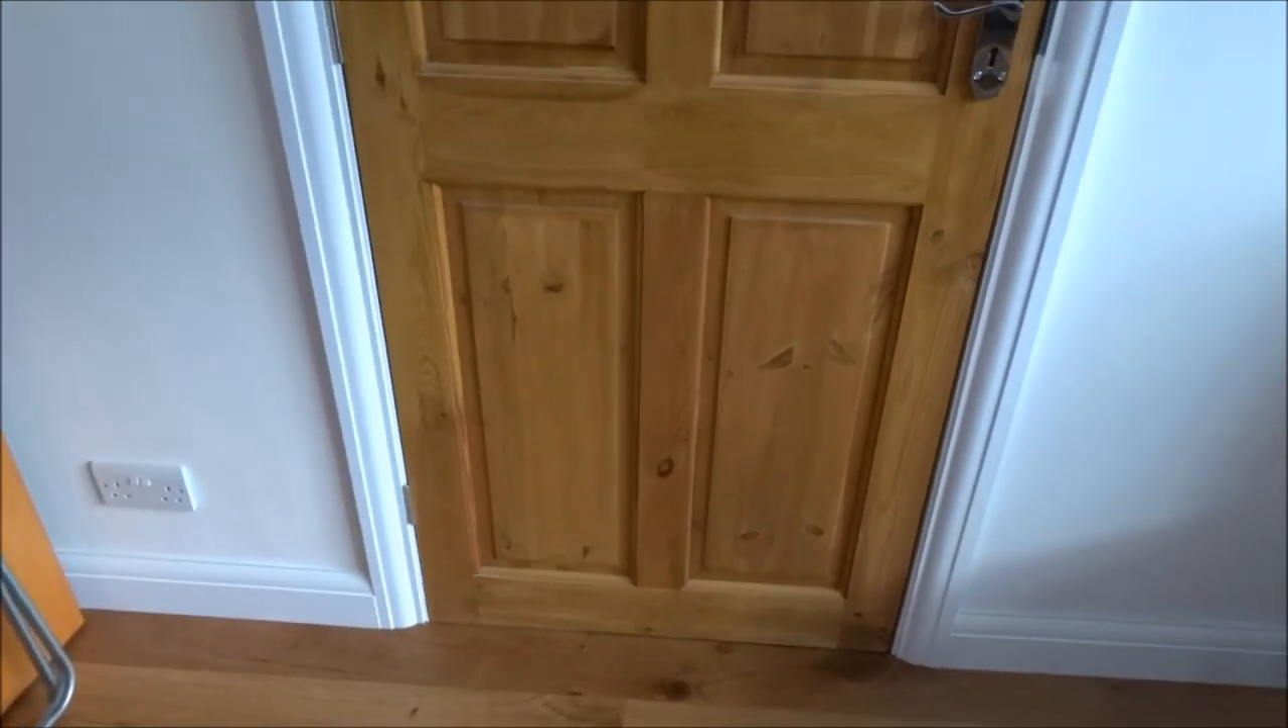Okay, here we have the door fitted back into place.